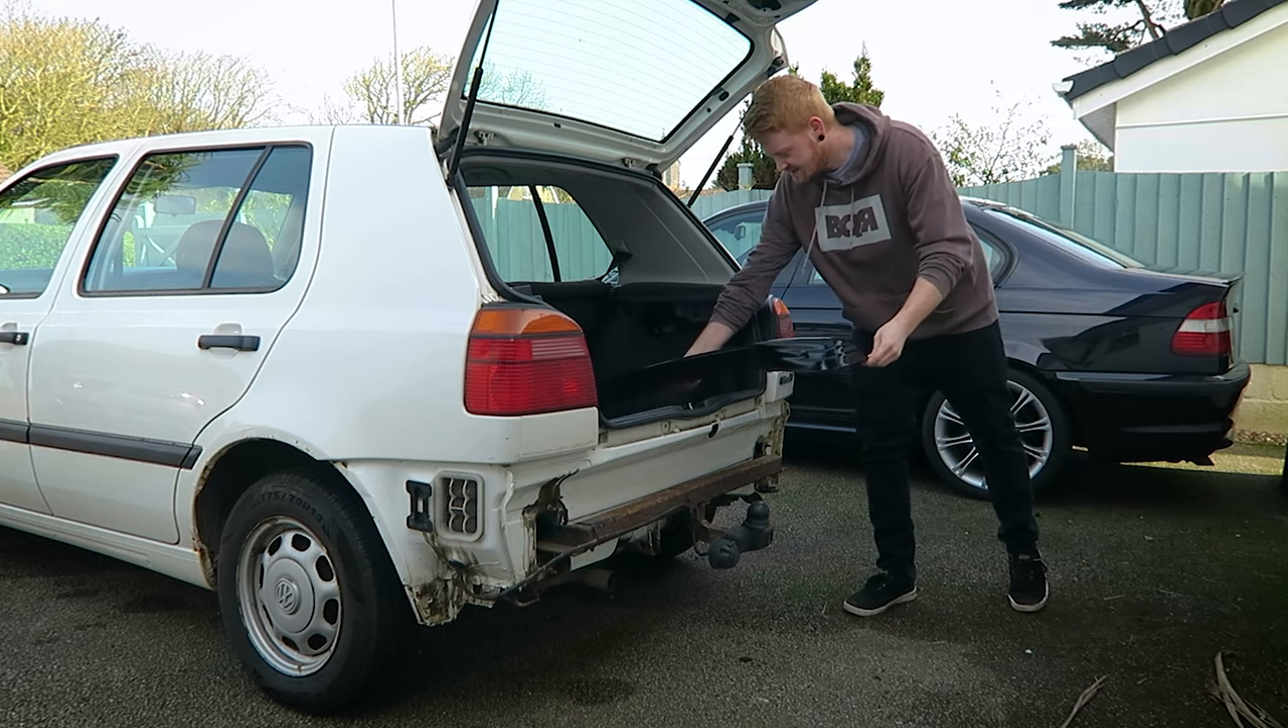But before we can put on this lovely shiny new piece of crash bar, we've still got to remove this tow bar.